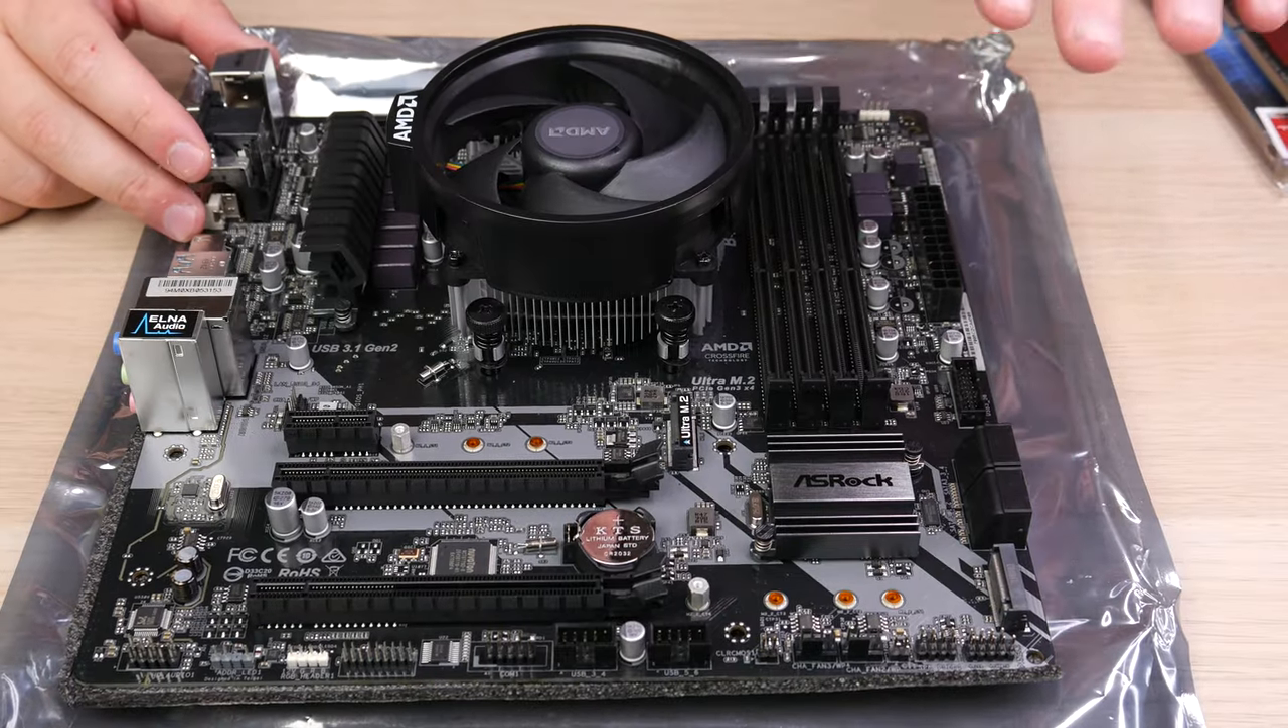And with that you have successfully installed your CPU cooler.